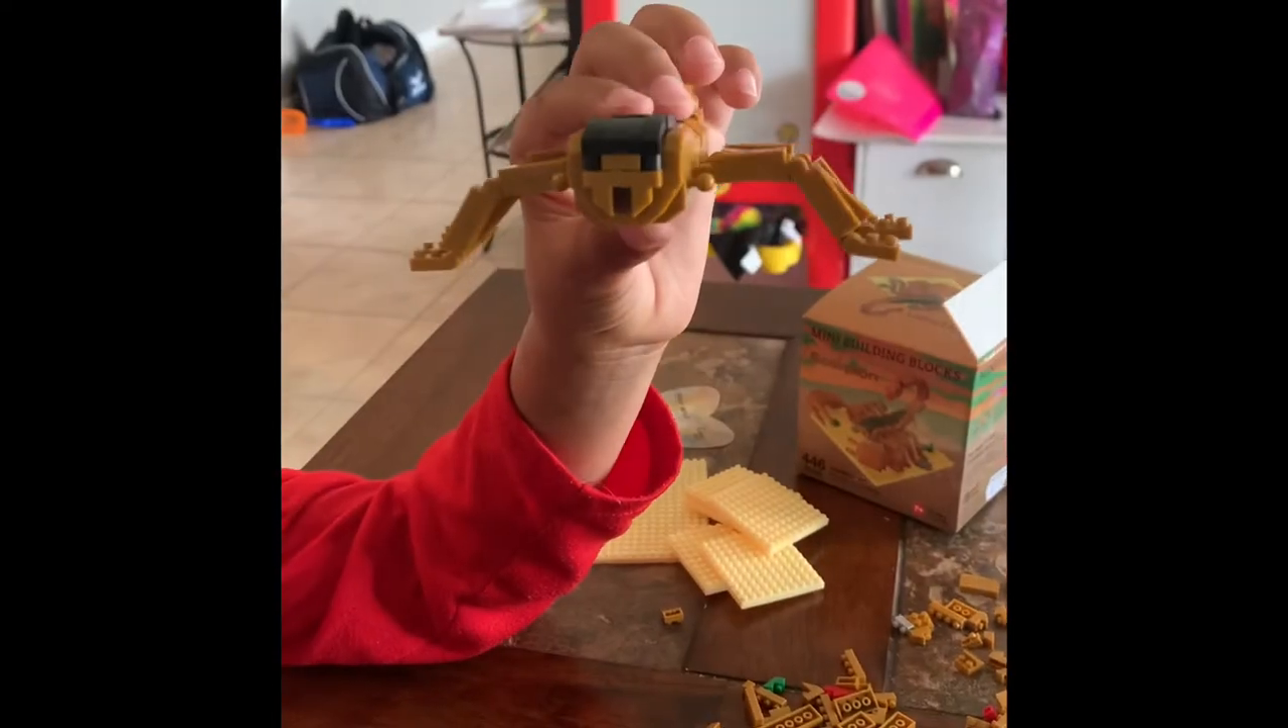Hi guys I just built the legs next we're gonna build the pinchers.